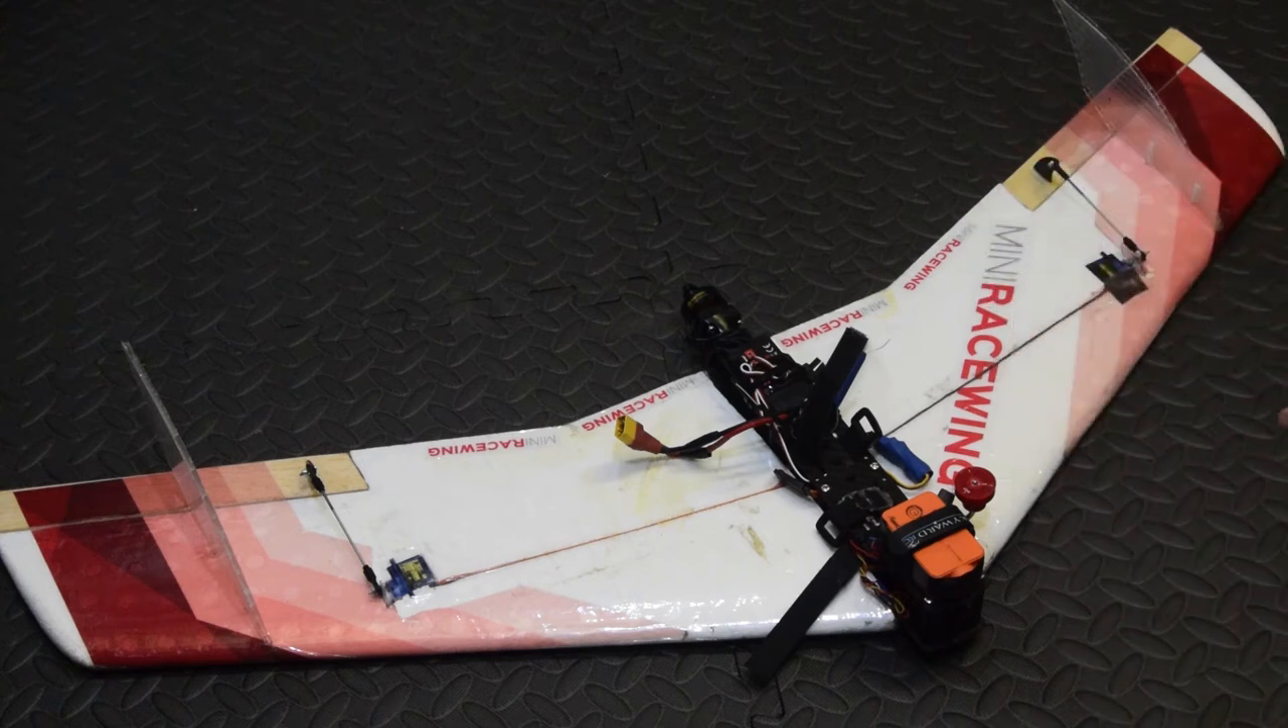We've finished the build now and as you can see I've got all the electronics installed and I've got the wings attached to the actual fuselage.